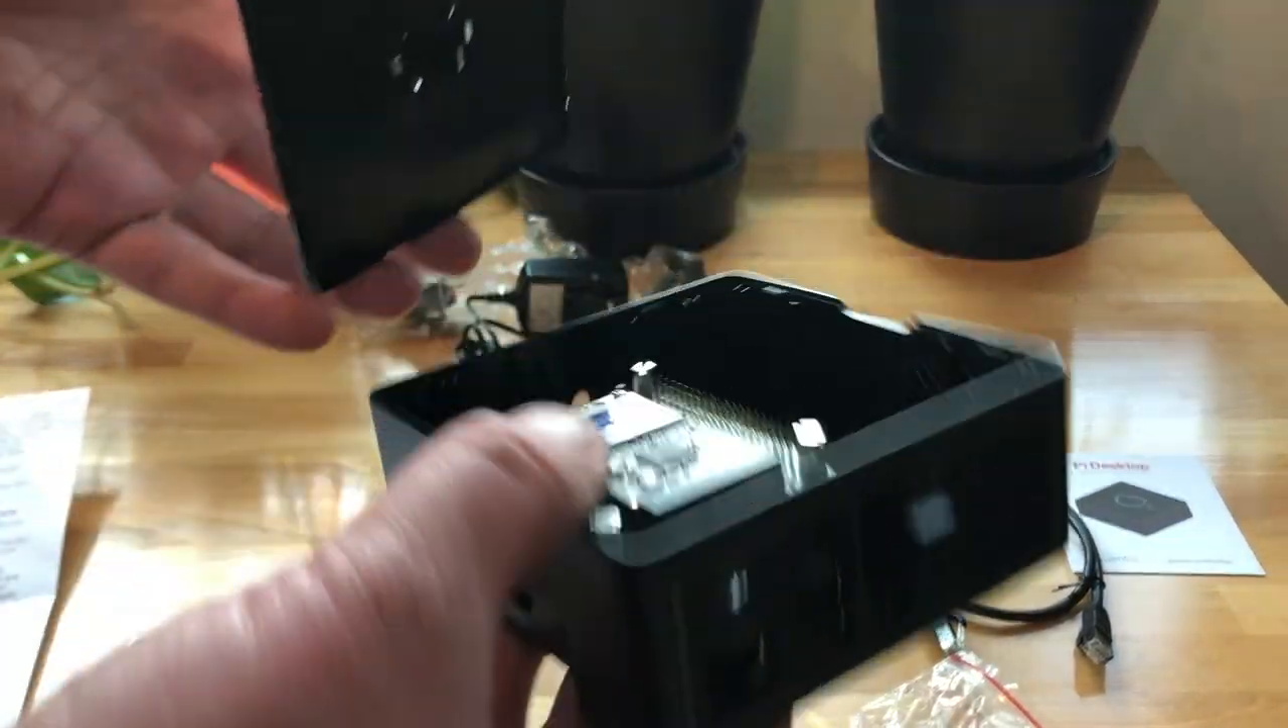Now, we are basically done with the assembly. The only thing that is left to do is to put the lid on.